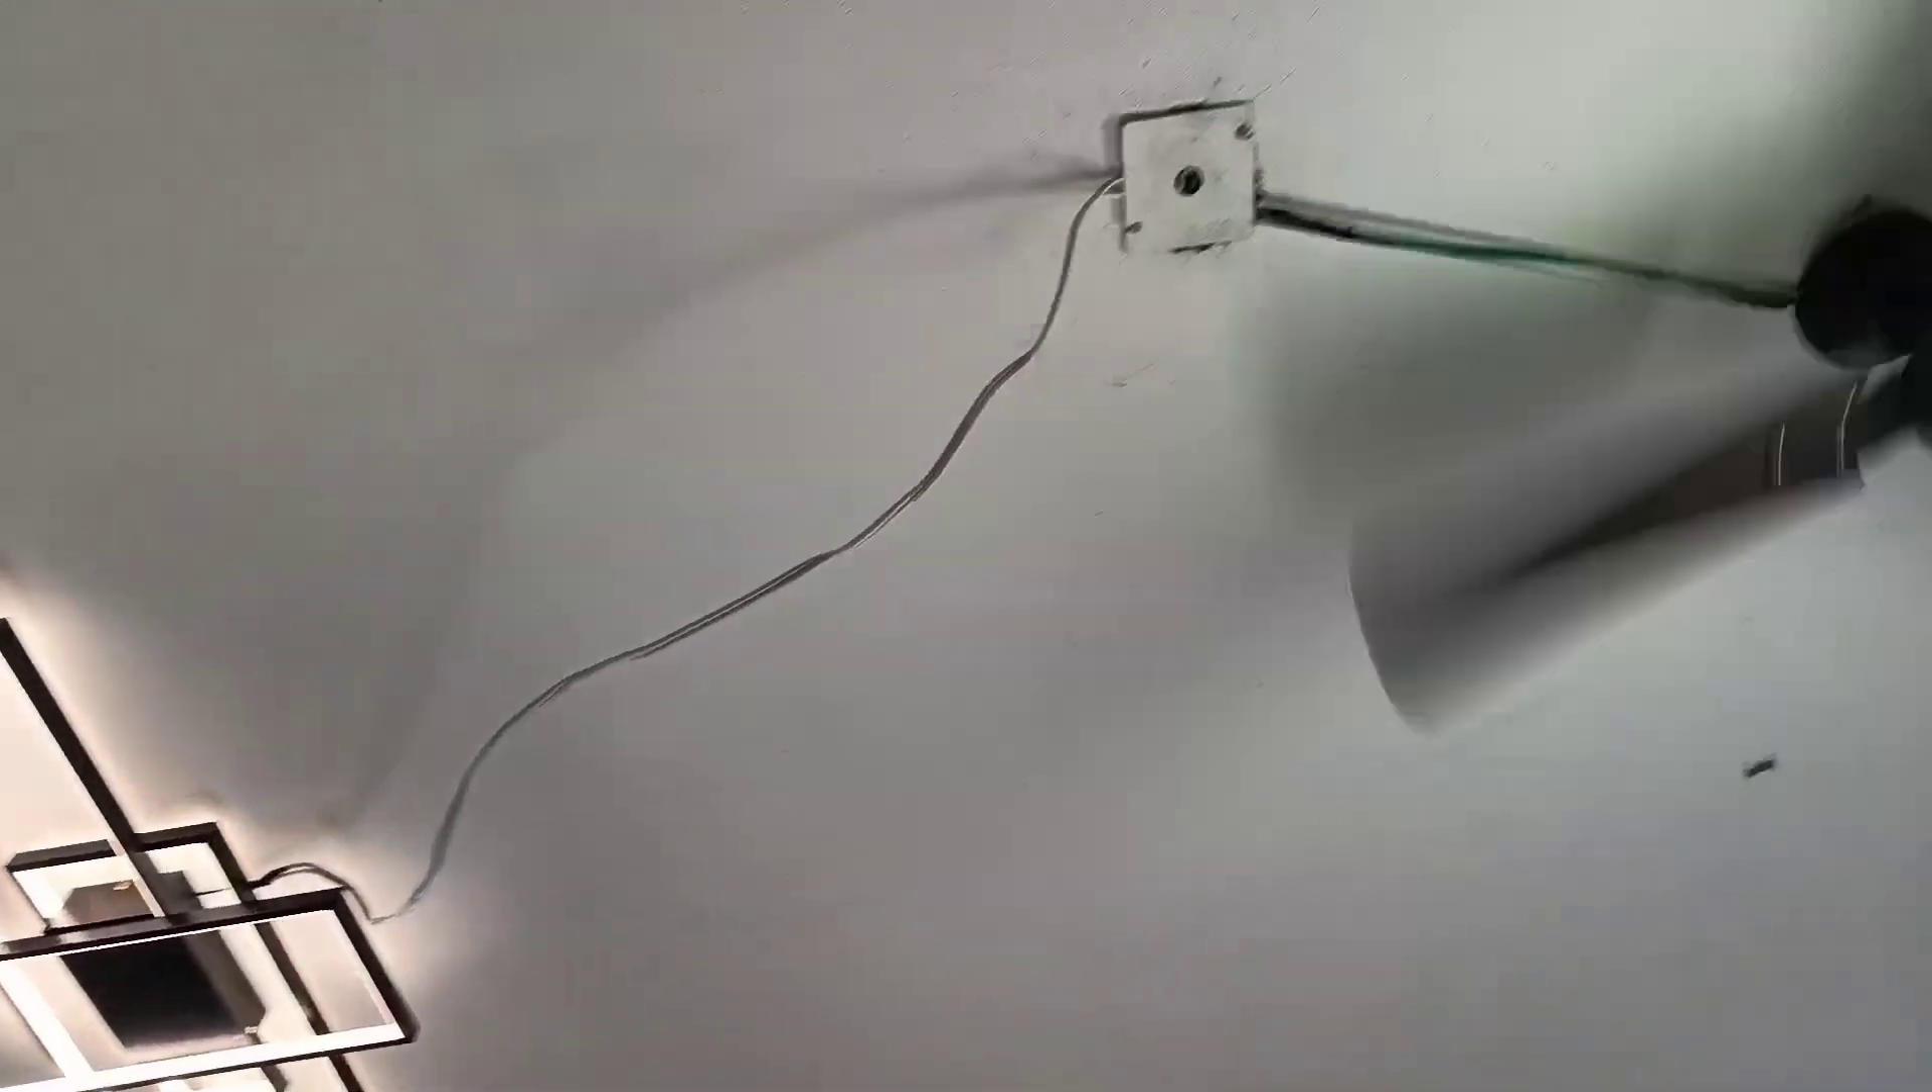Aún falta ponerle la canaleta Para que se vea bien este cable.